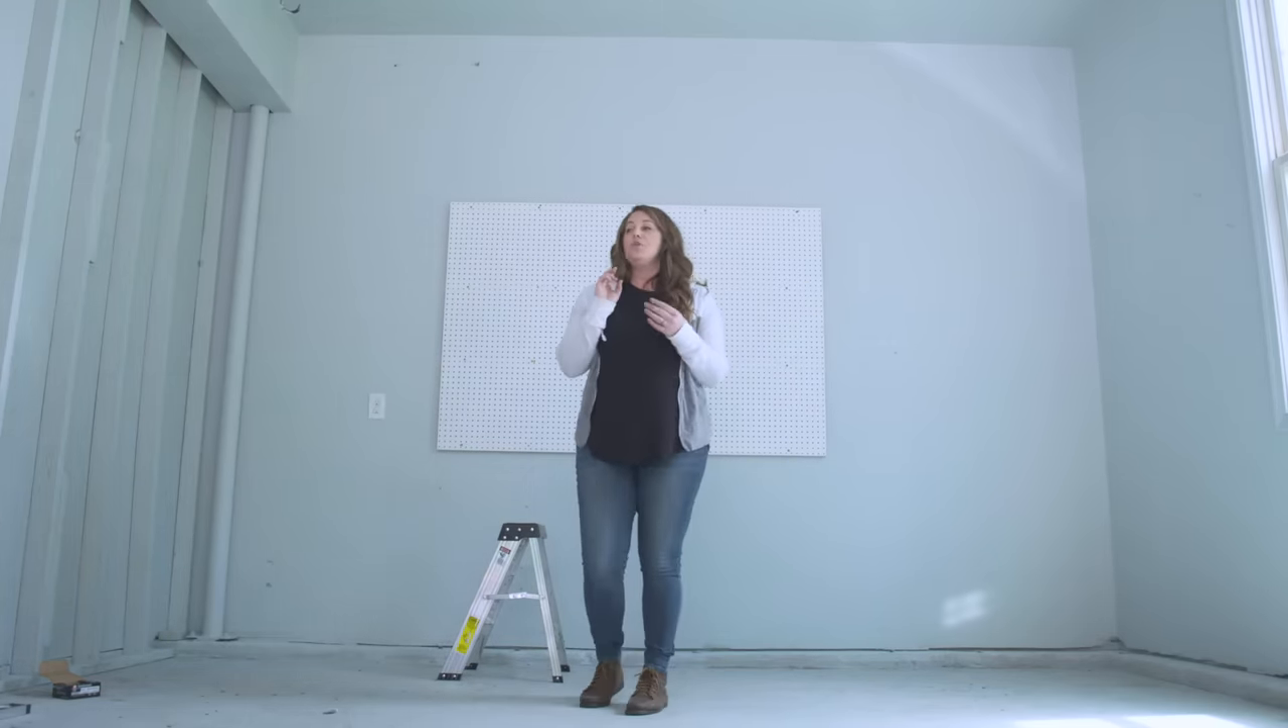All right, so our pegboard is fully installed and now we're going to bring in the workbench and the closed storage that we have, and then we can get them all loaded up with our power tools and supplies.